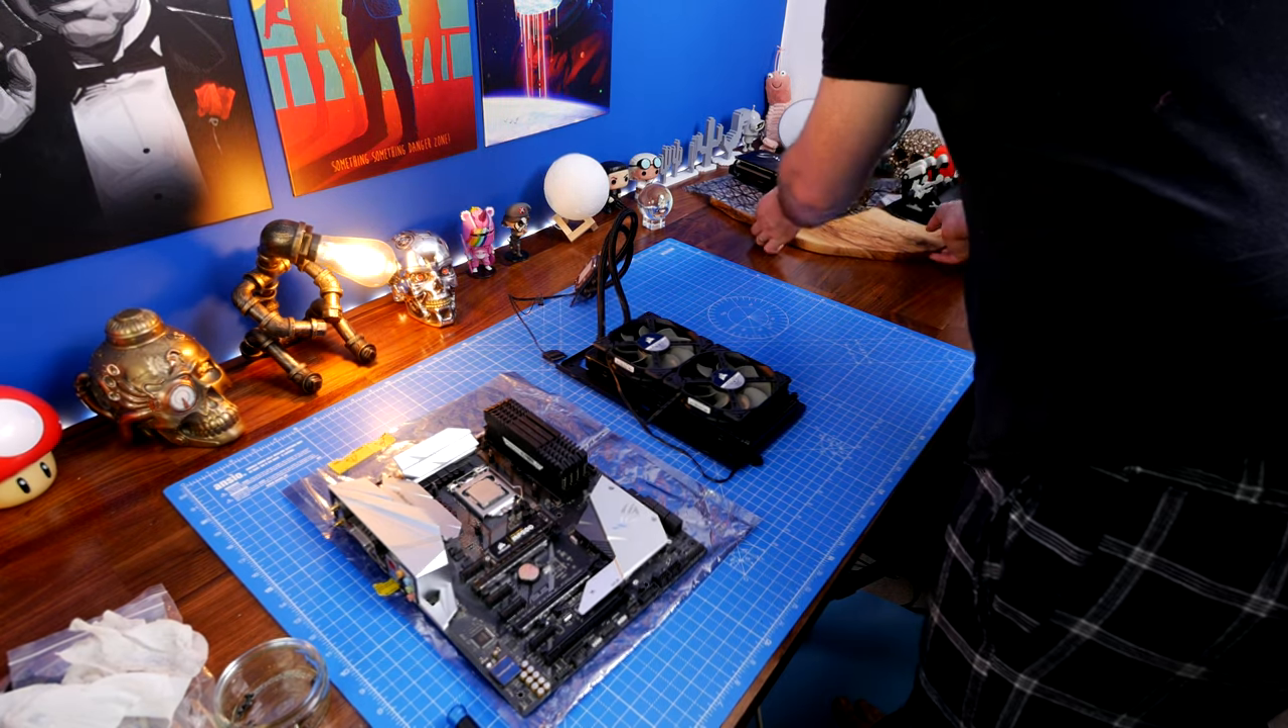Now I'm in a position where I have obviously separated the motherboard and the pump, which you wouldn't necessarily do if you were just looking to clean the pump.